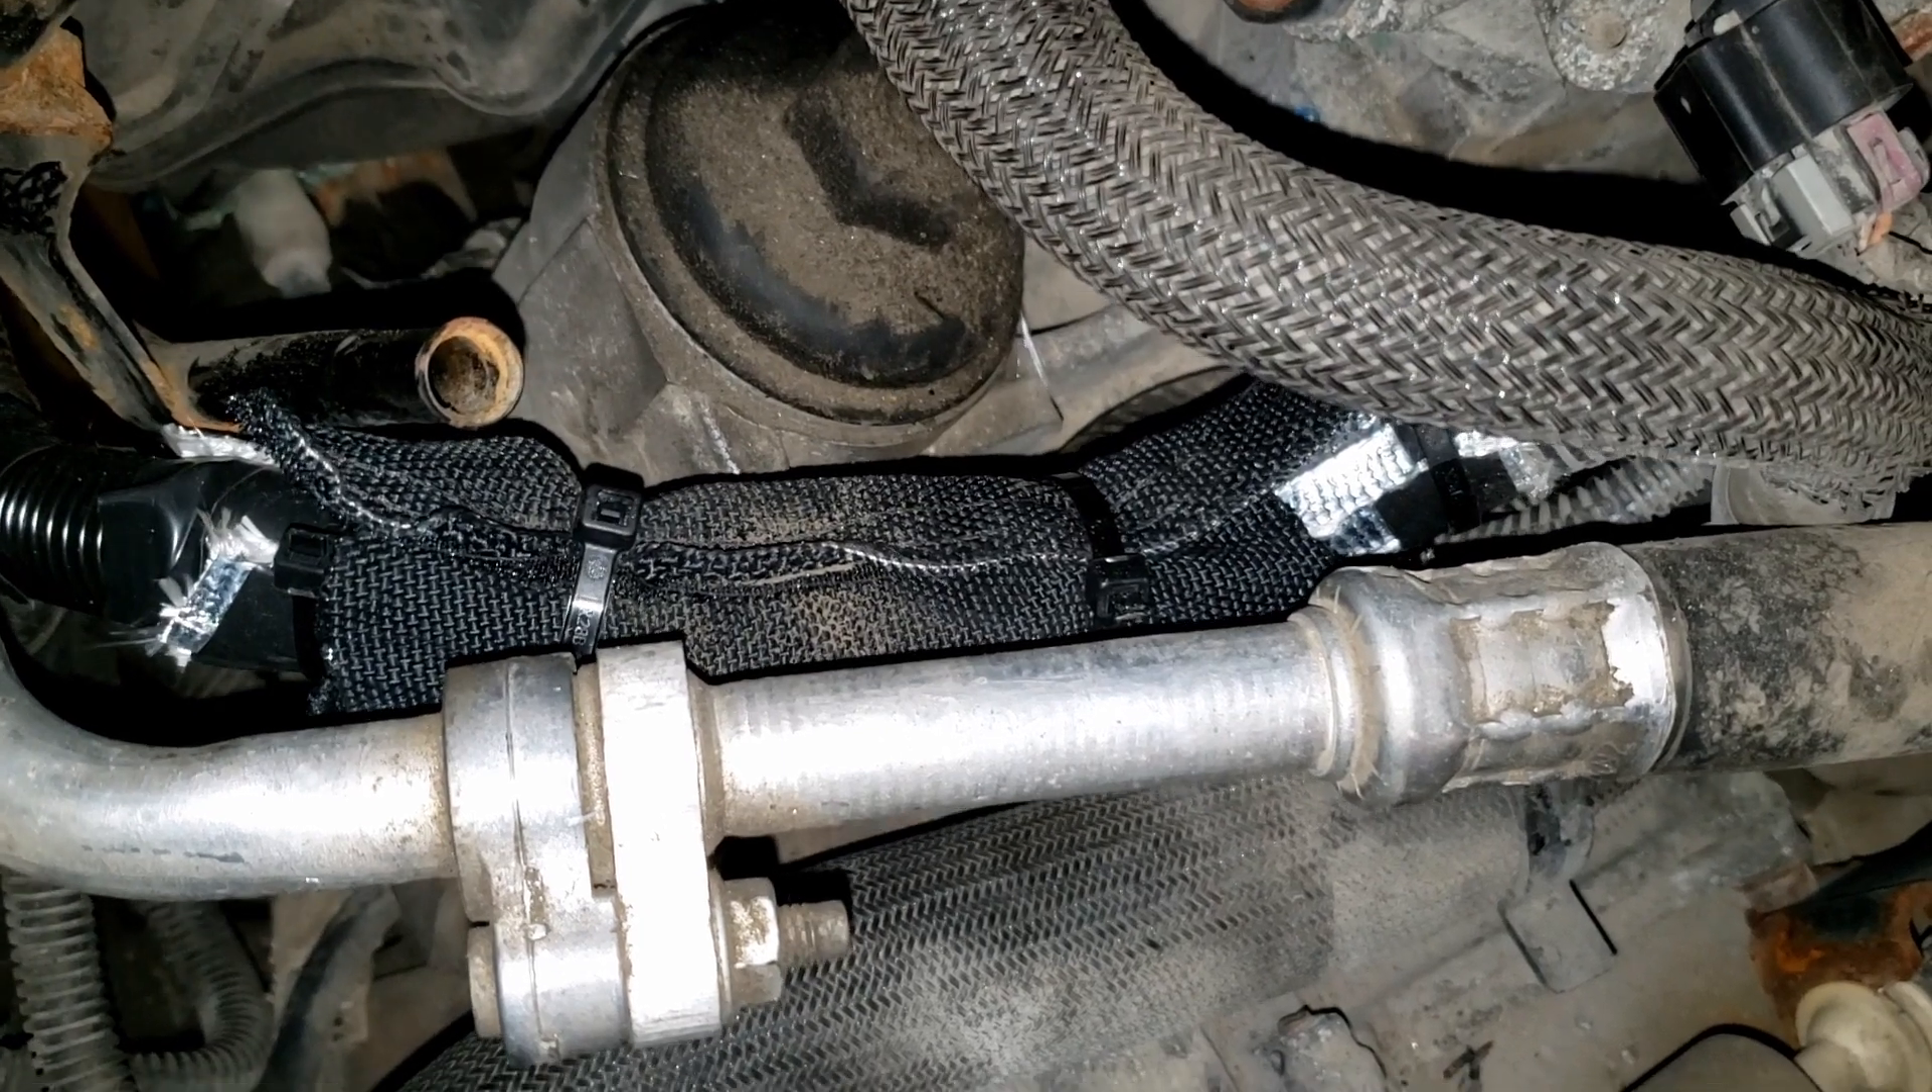Okay, I have the wiring harness bundle secured with abrasive abrasion protector and everything seems to be working fine.